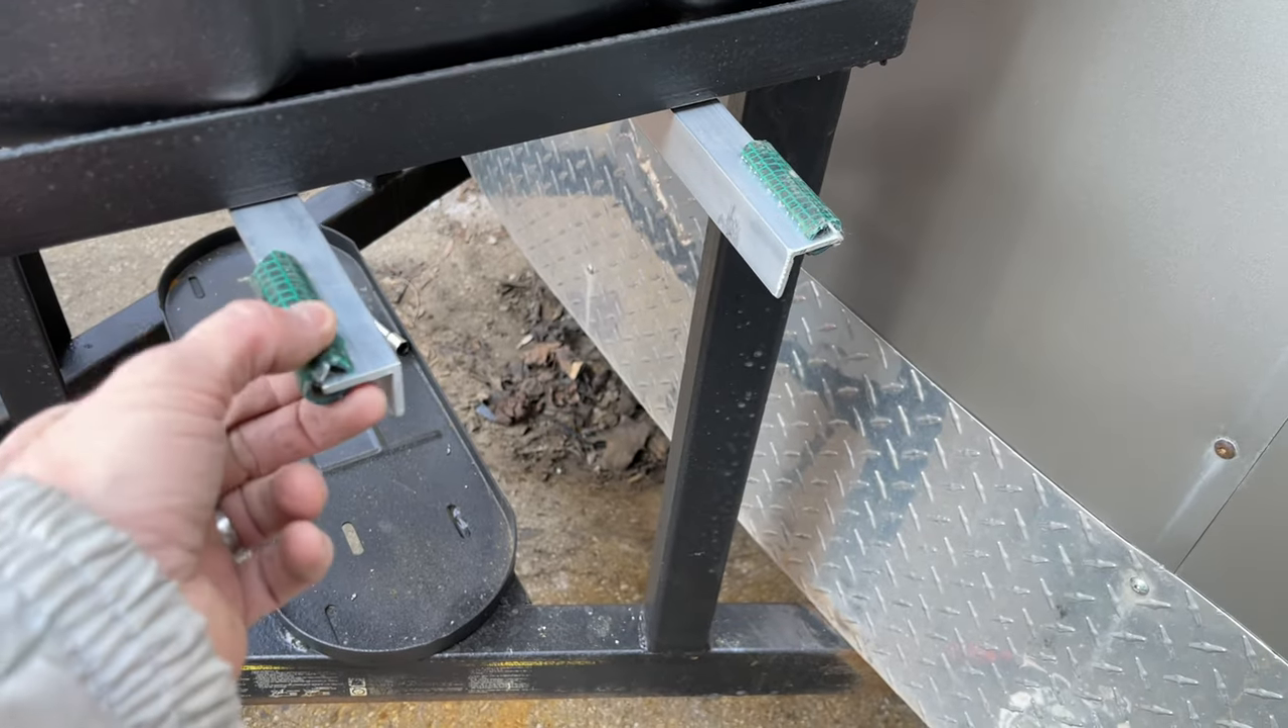I just put a little piece of hose on here just to give it a little bit of cushion.